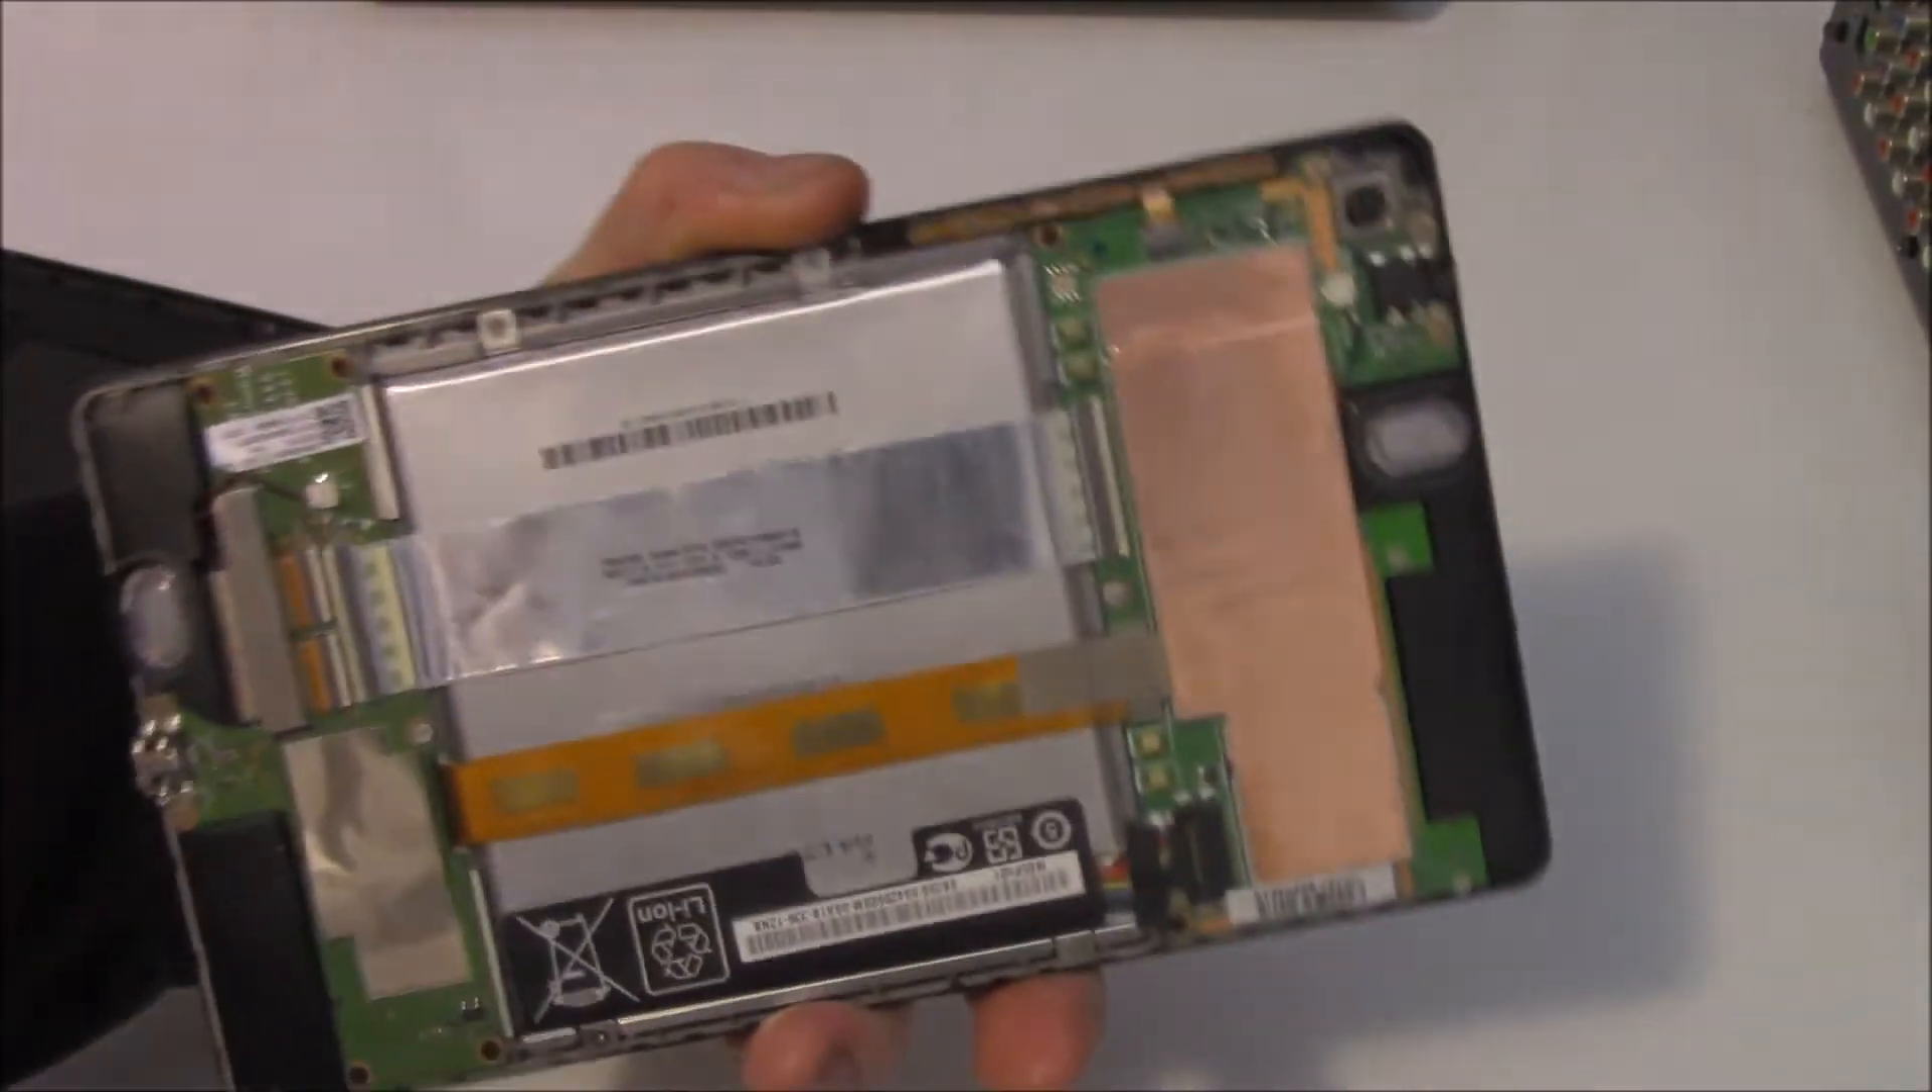So we've got access to the circuitry on the back there.